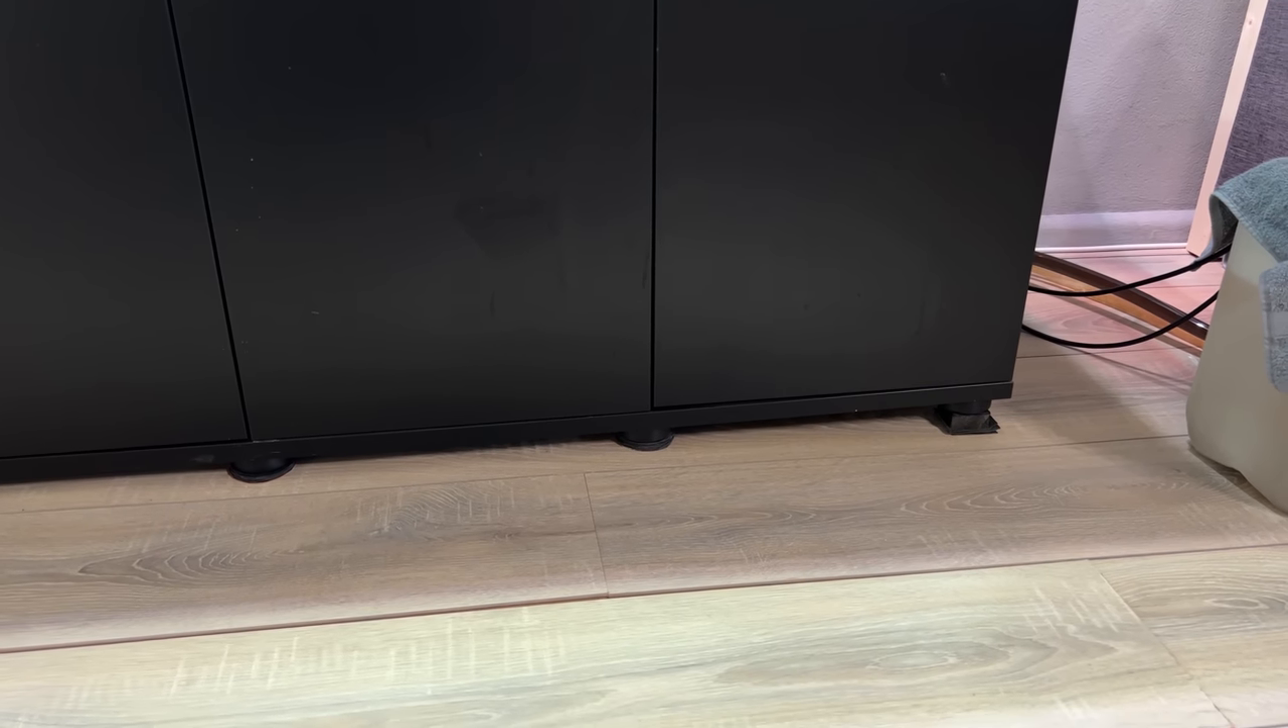You can see over here we just have a tiny gap between the bottom plate and the floor.